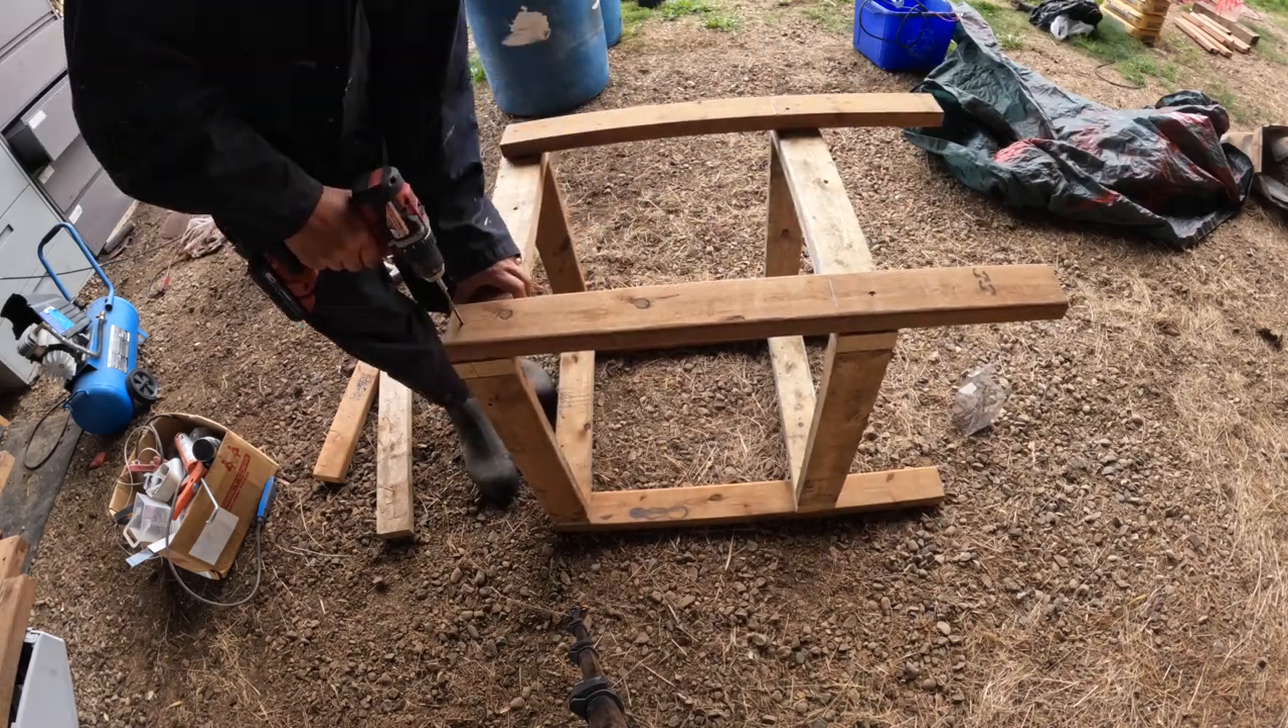Just like that we have two frames, one to the top, one to the bottom.